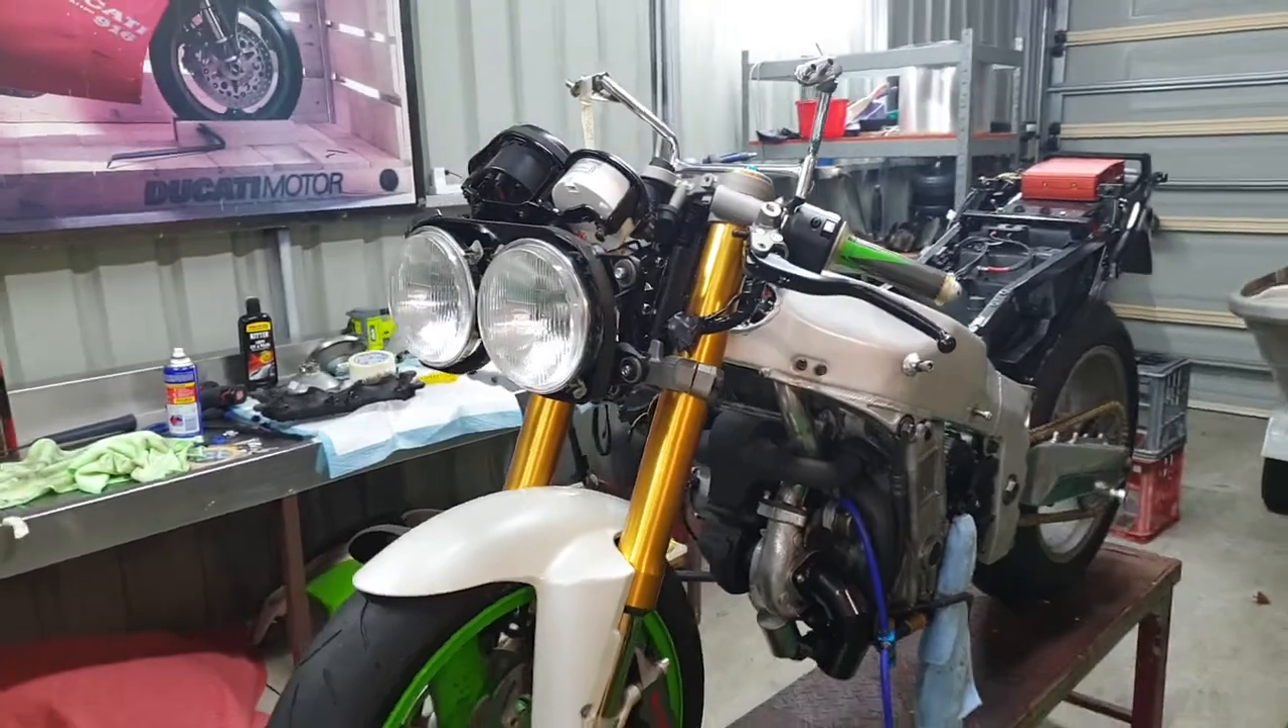So there it is with the headlights mounted definitely got the ZXR look now.